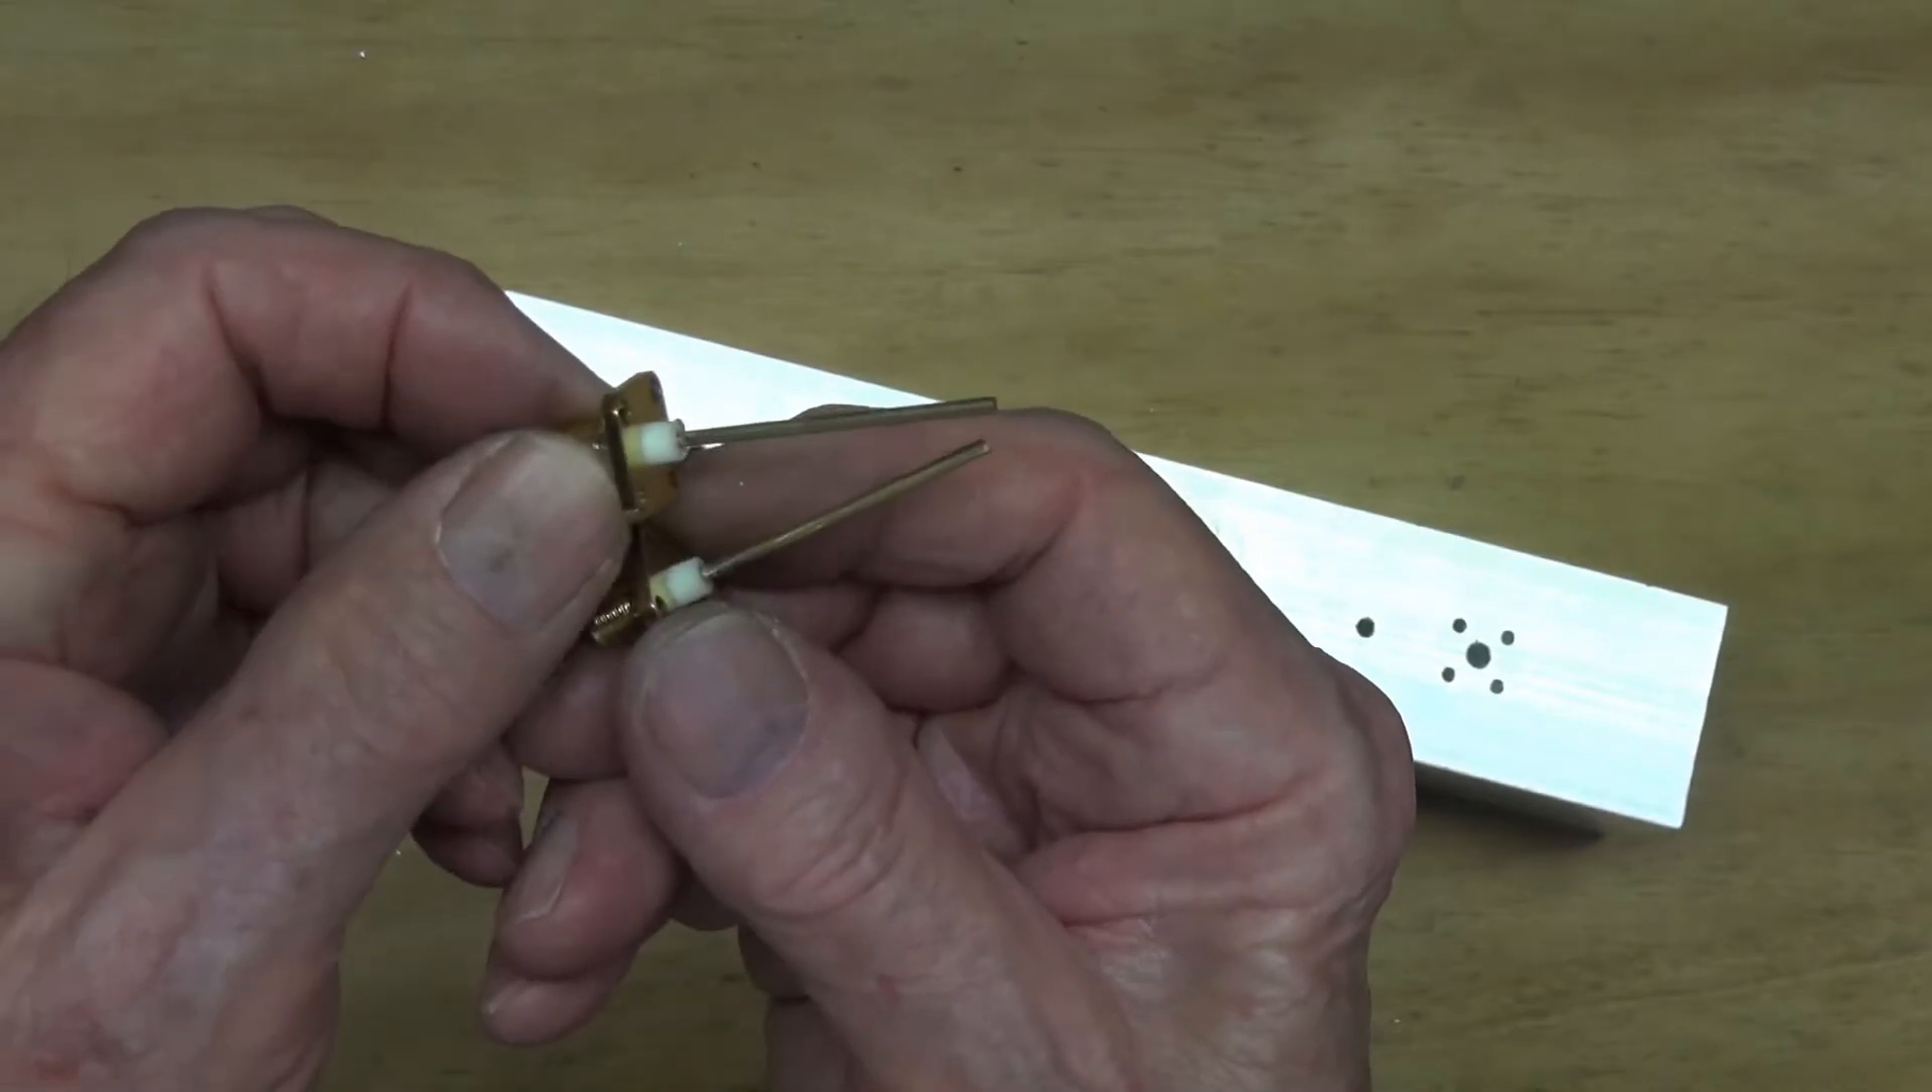I've fitted some brass tubing to the end of the SMA sockets.